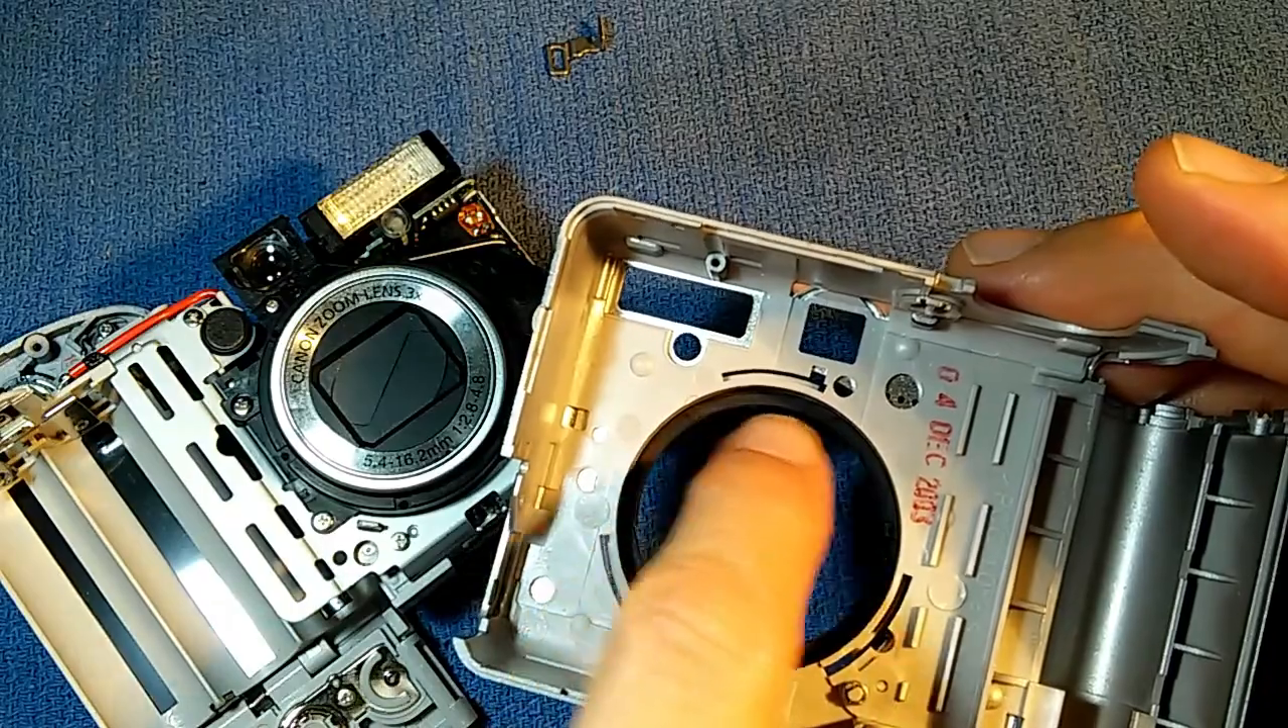I put the O-ring back in, that black O-ring.